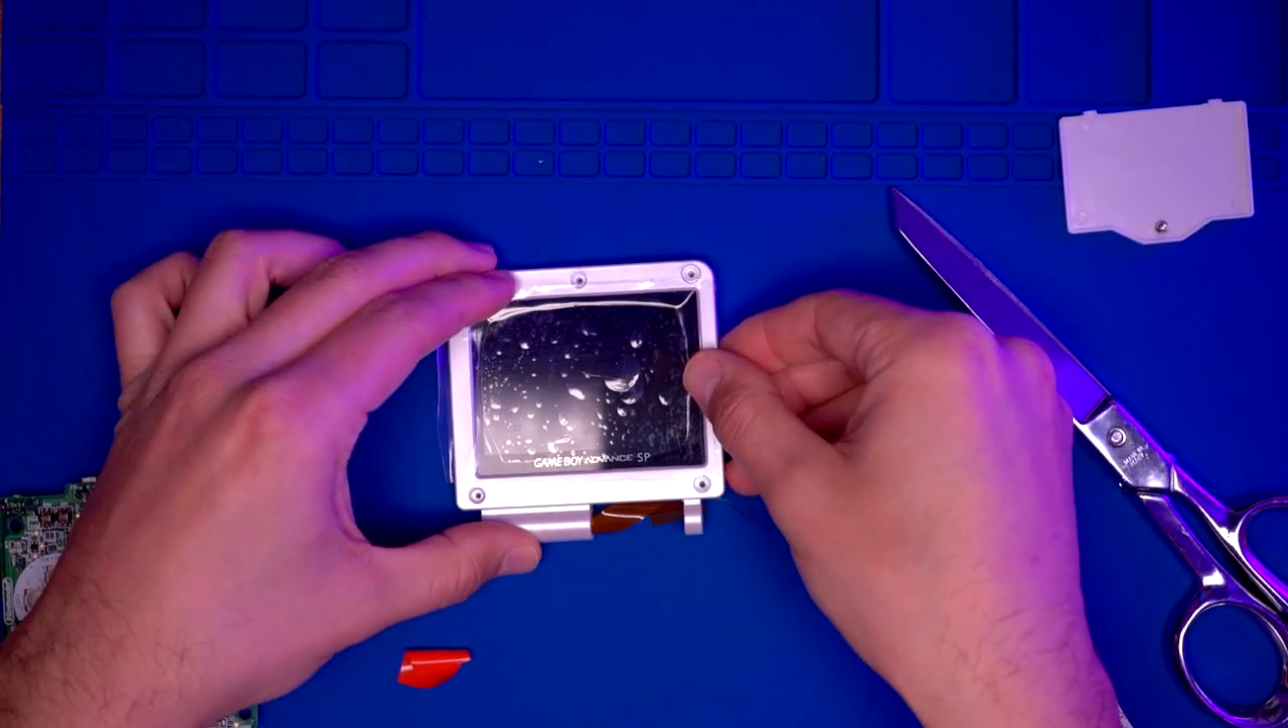All right, and we have an almost fully assembled top half of the Game Boy Advance SP.